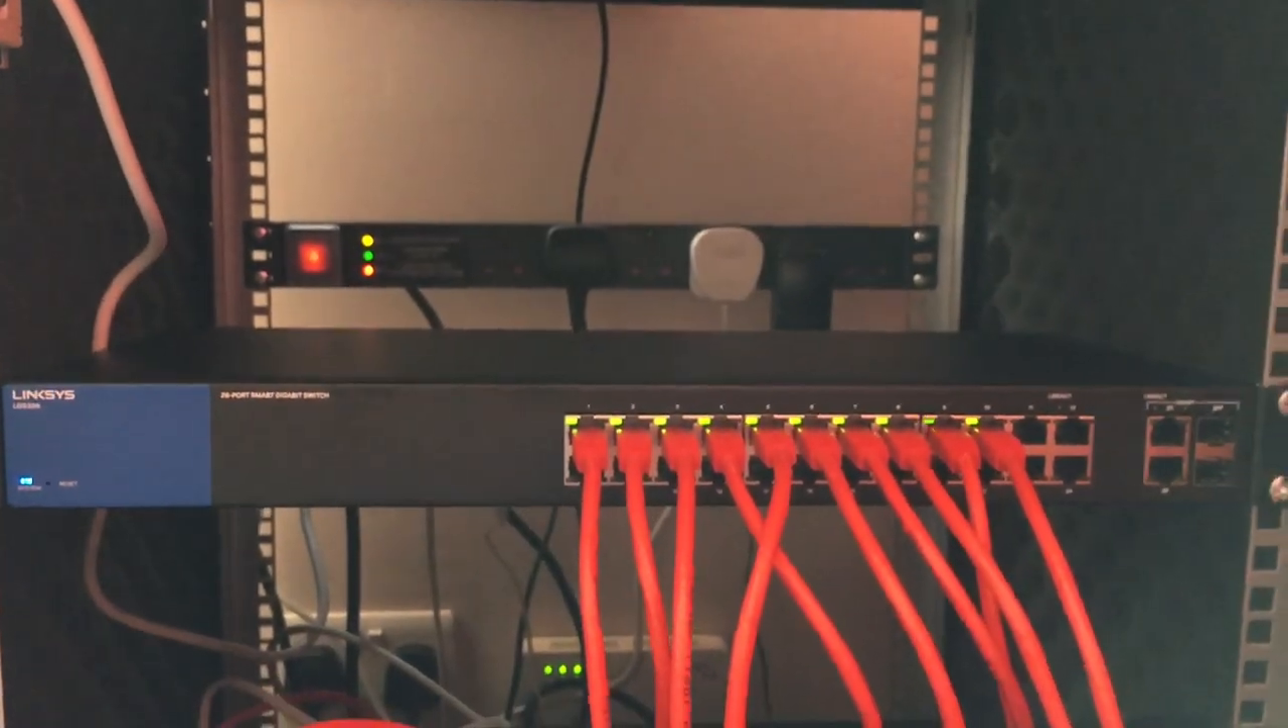The thing that was a bit of a dilemma for me was the fact that, as you can see, I still have no back on this cabinet.